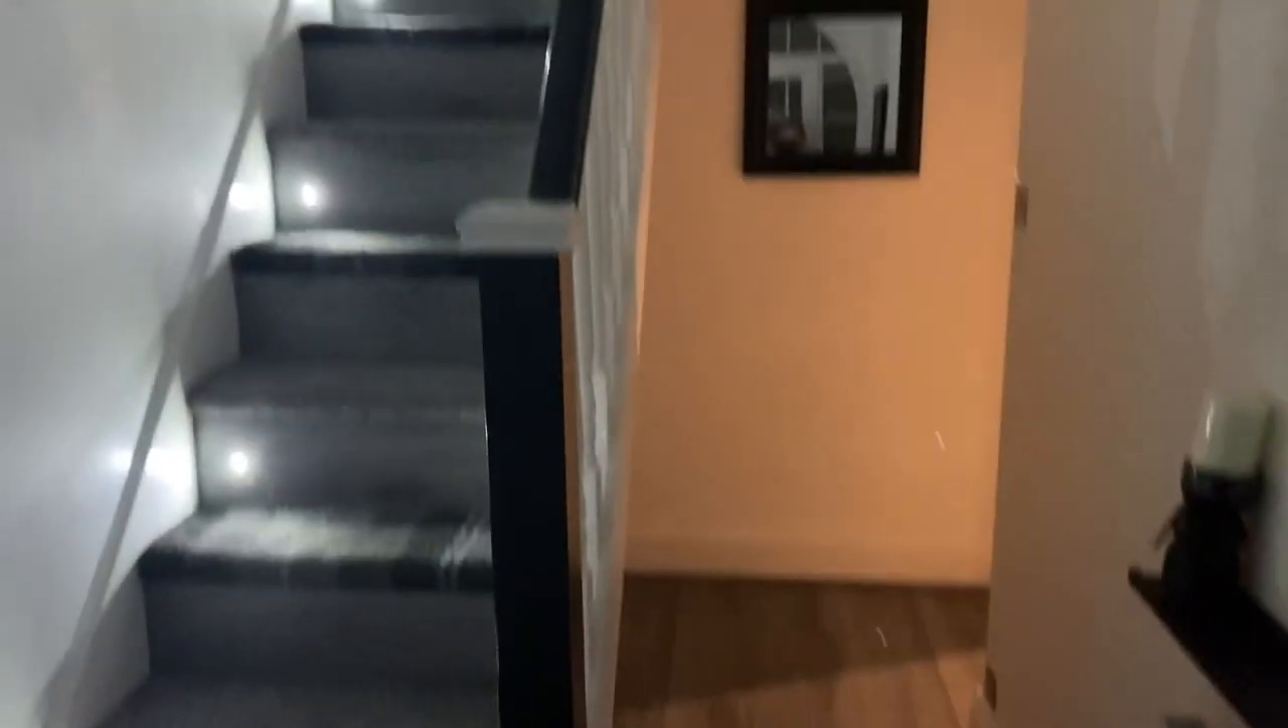We got the little lights put in.